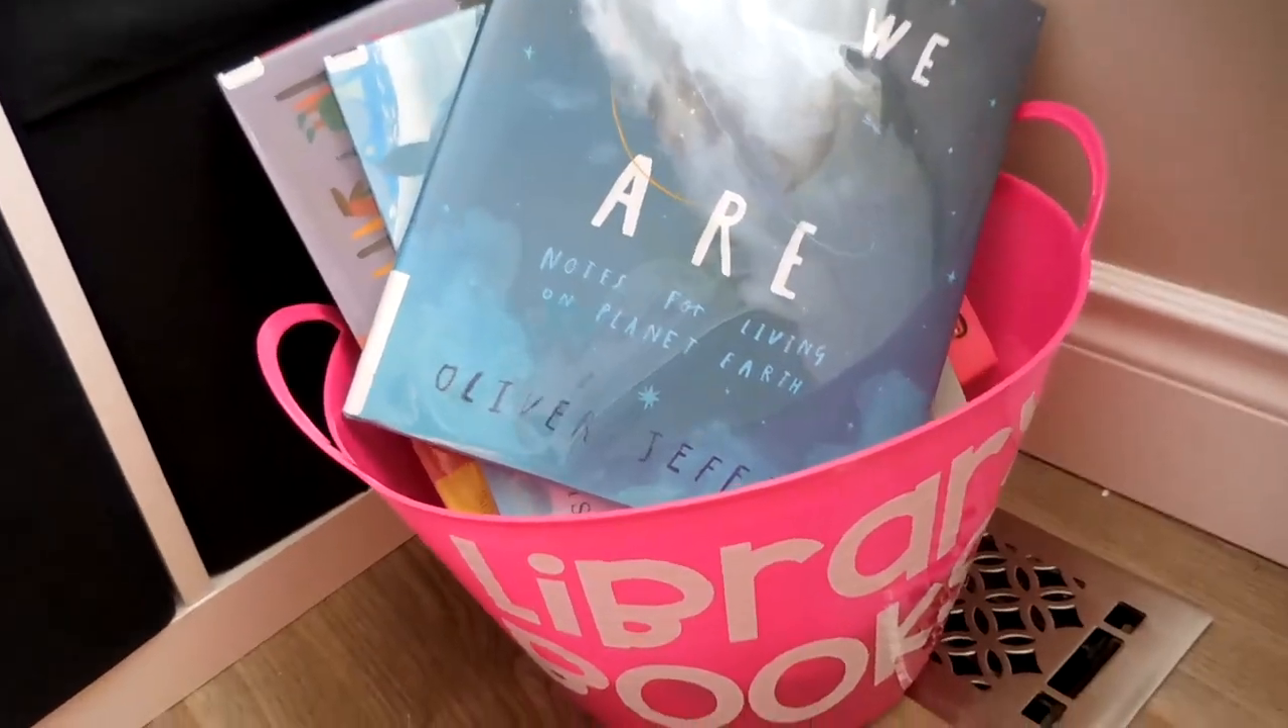They don't all fit in very well um because the bin is smaller on the bottom and larger in the top.